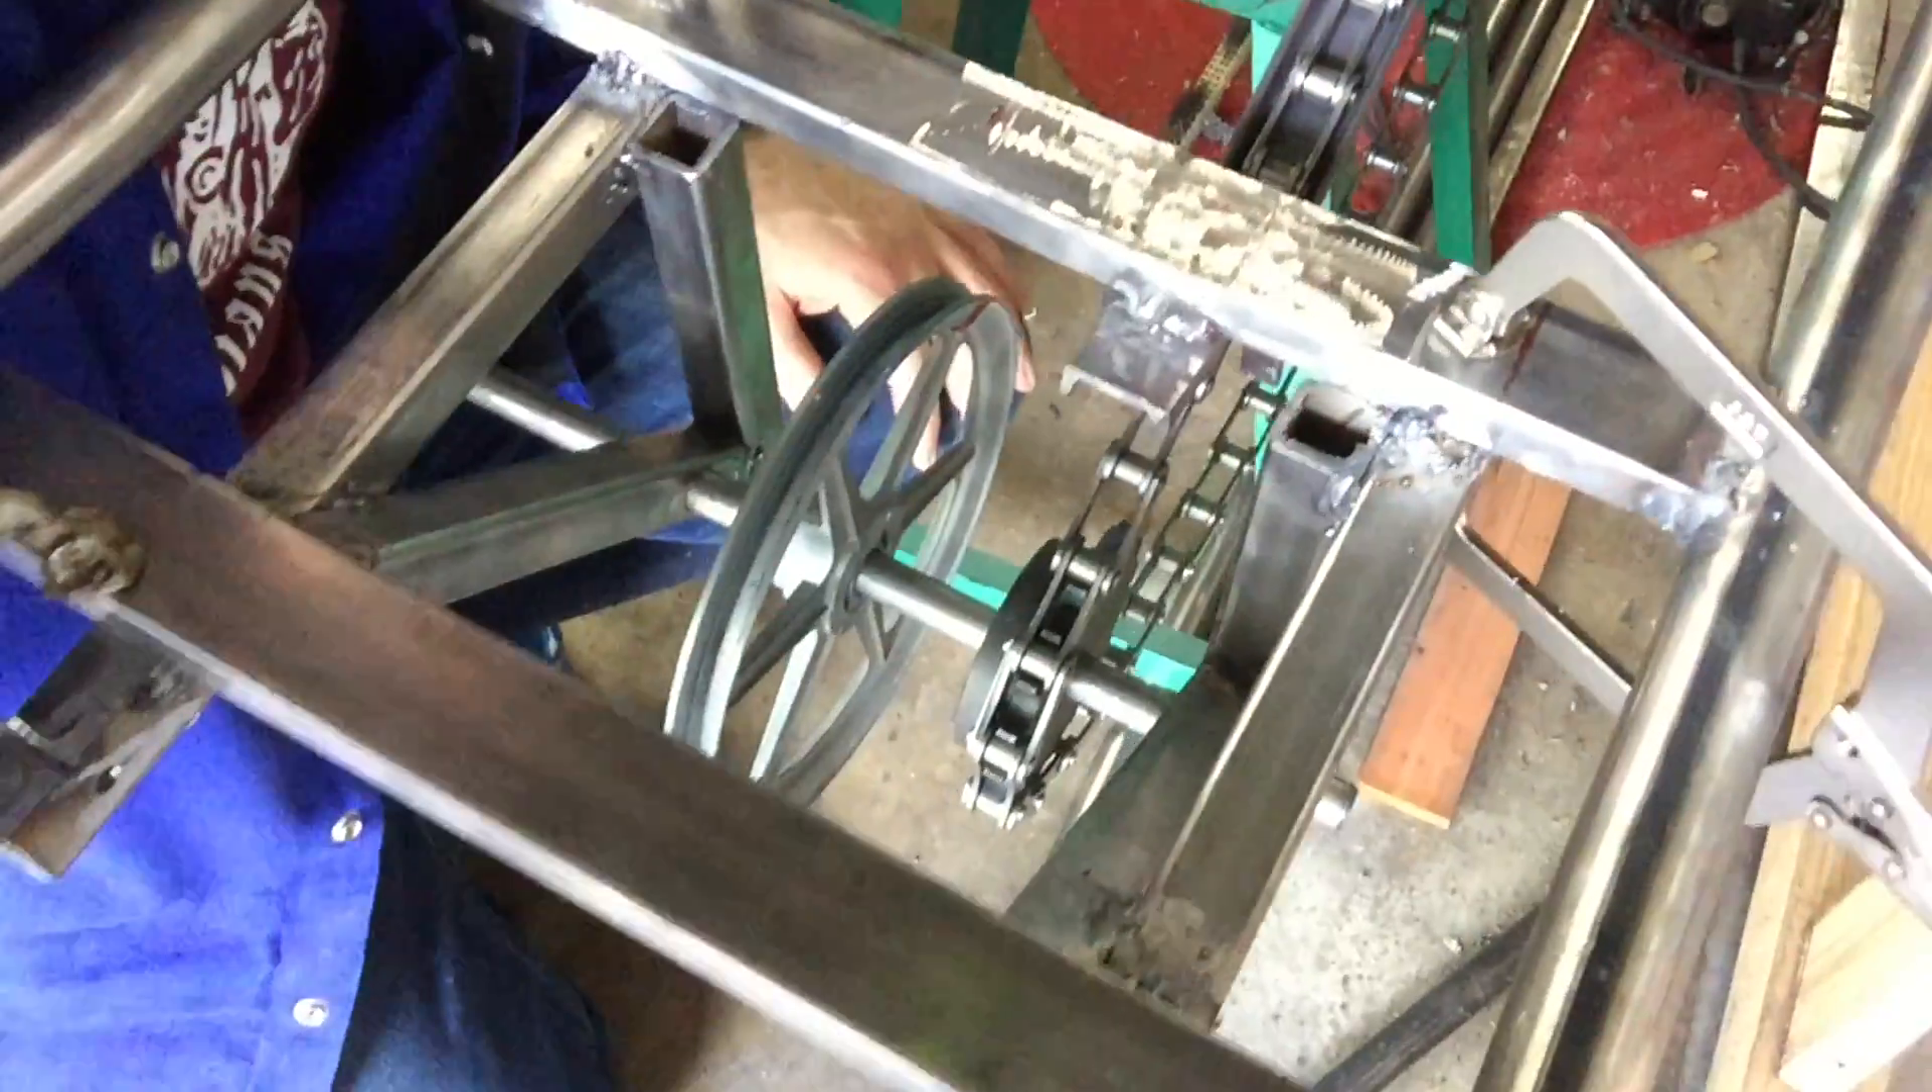Now I have the sprocket all hooked up.